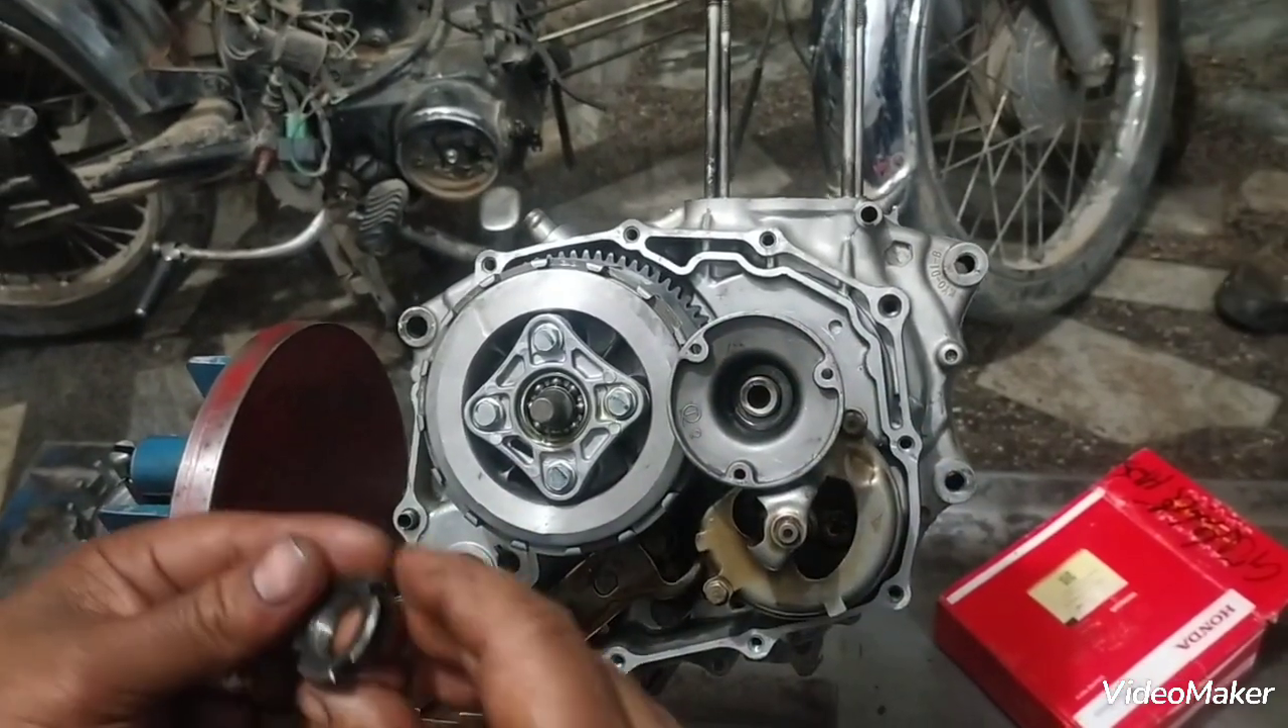تو اب یہ اس کا کلچ بکسا تو فٹ ہو چکا ہے۔